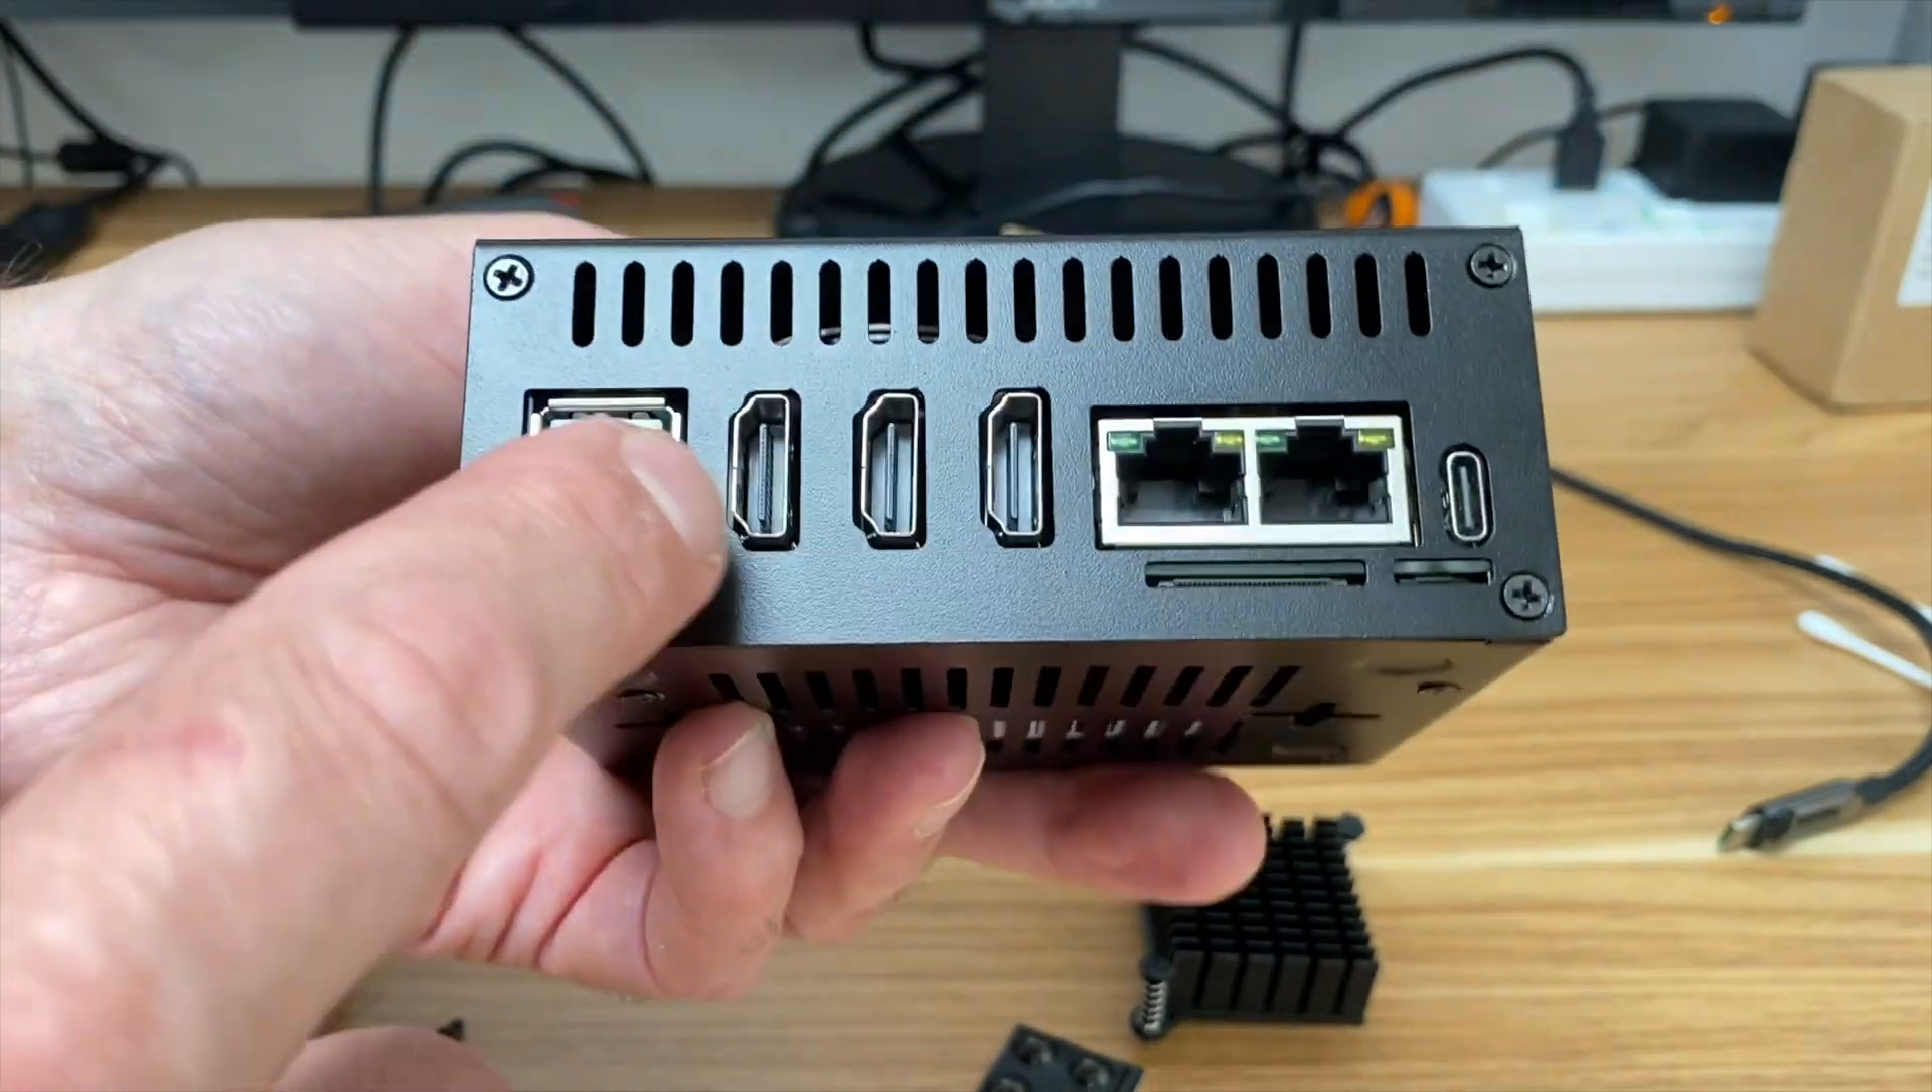All three hdmi's are nice and flush as well.